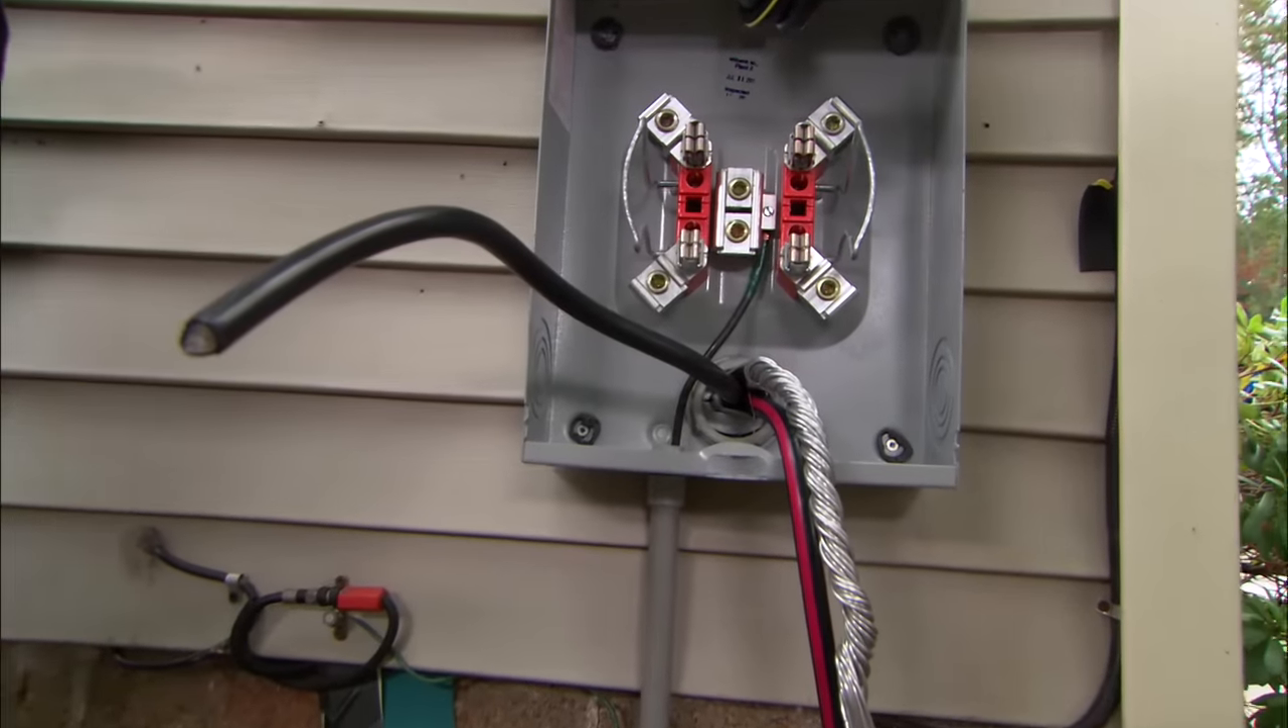You can see the cable's already been installed. The wire runs up into the meter socket.